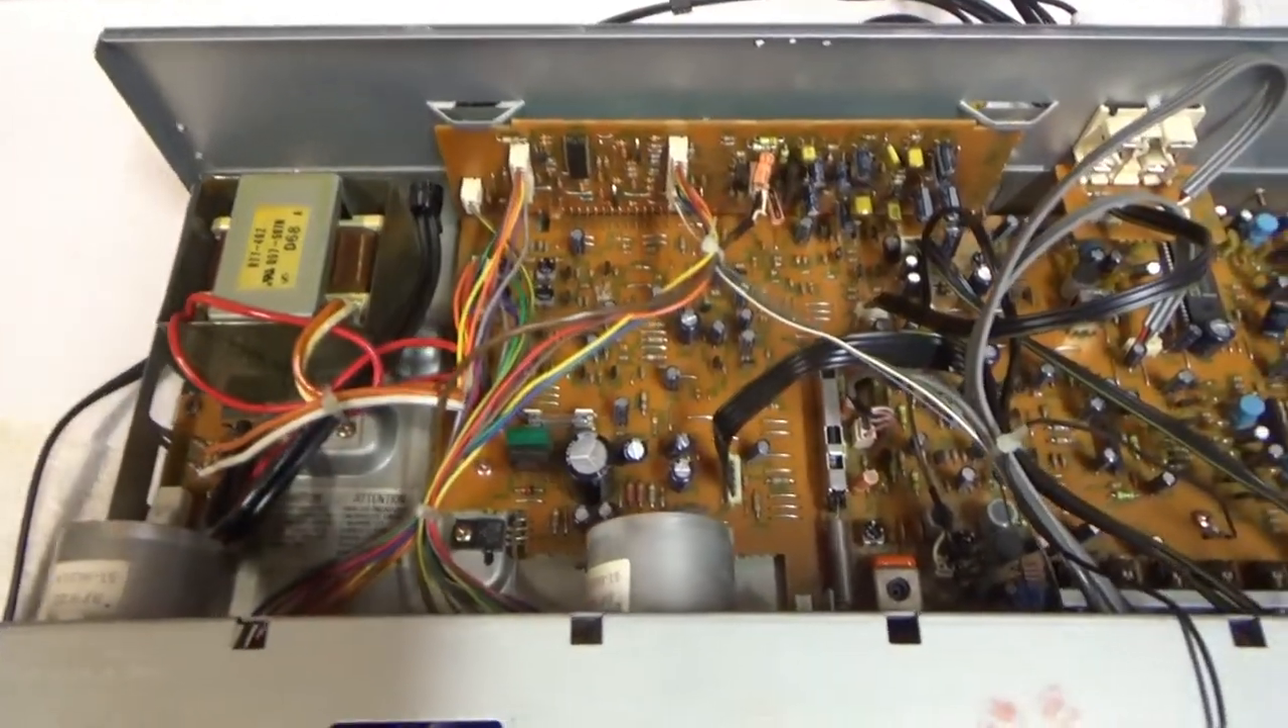Alright, and here is the cassette deck with top off.